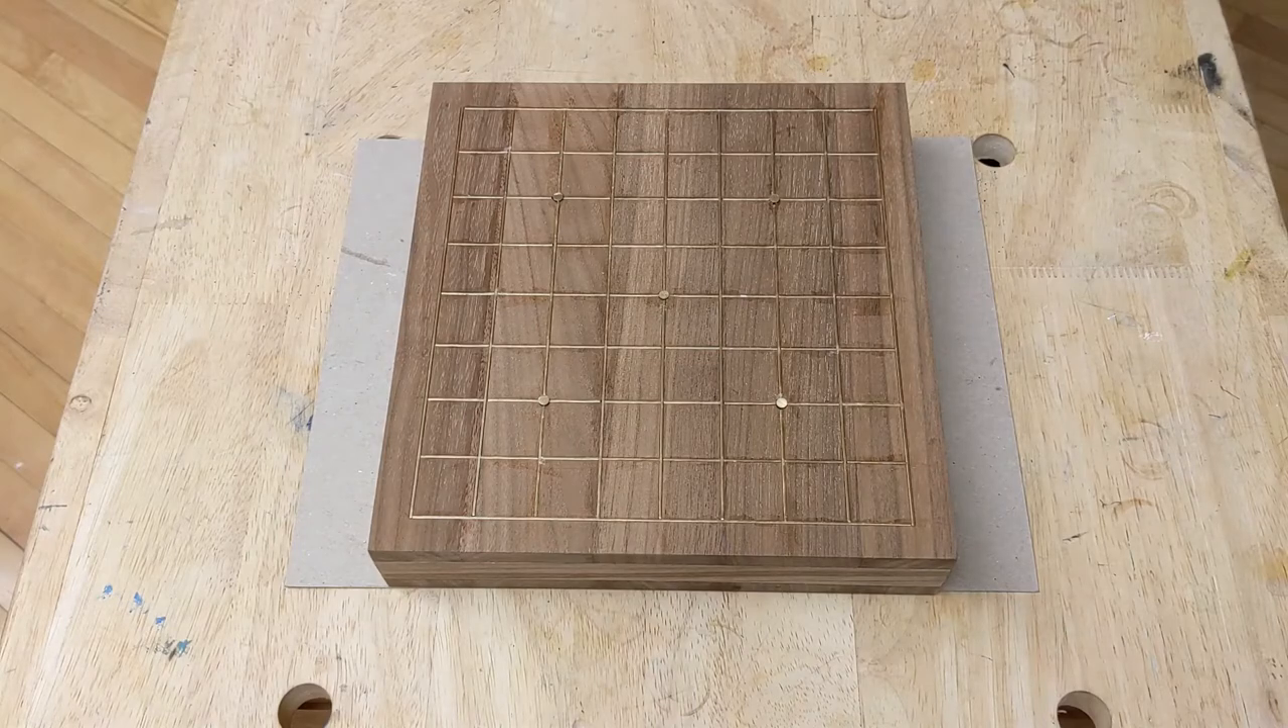Okay, now the star point rods are in the board, so it's time to do final sanding.